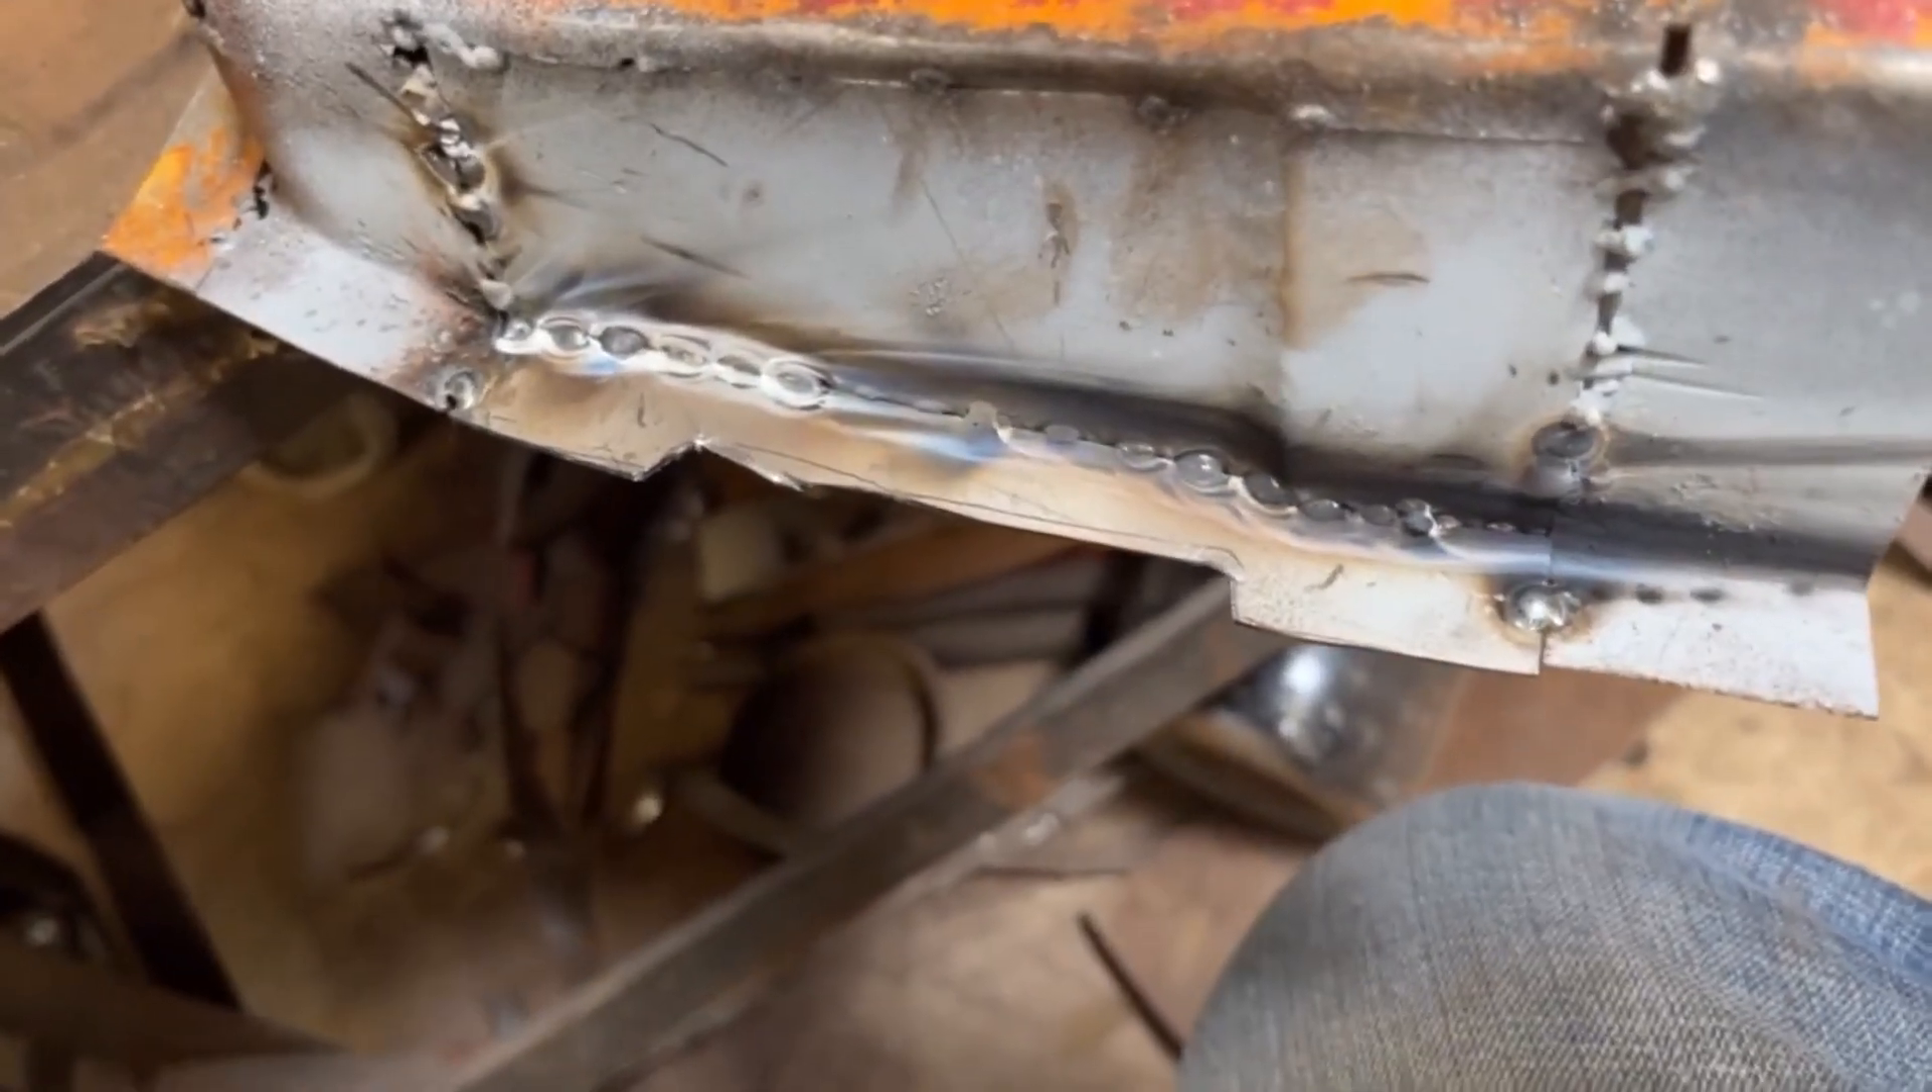All right, so there's the flange piece all welded in place.